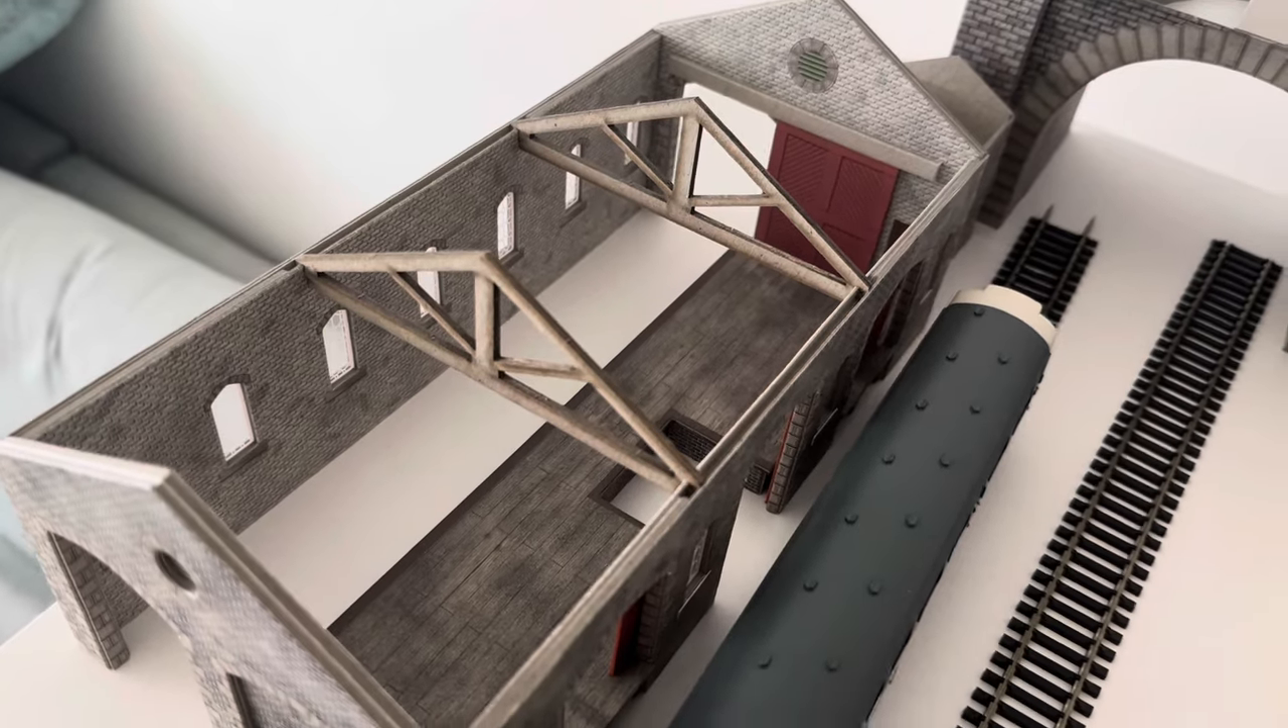So I've got my goods shed there with the roof off at the minute still because I'm planning on putting some lighting in.